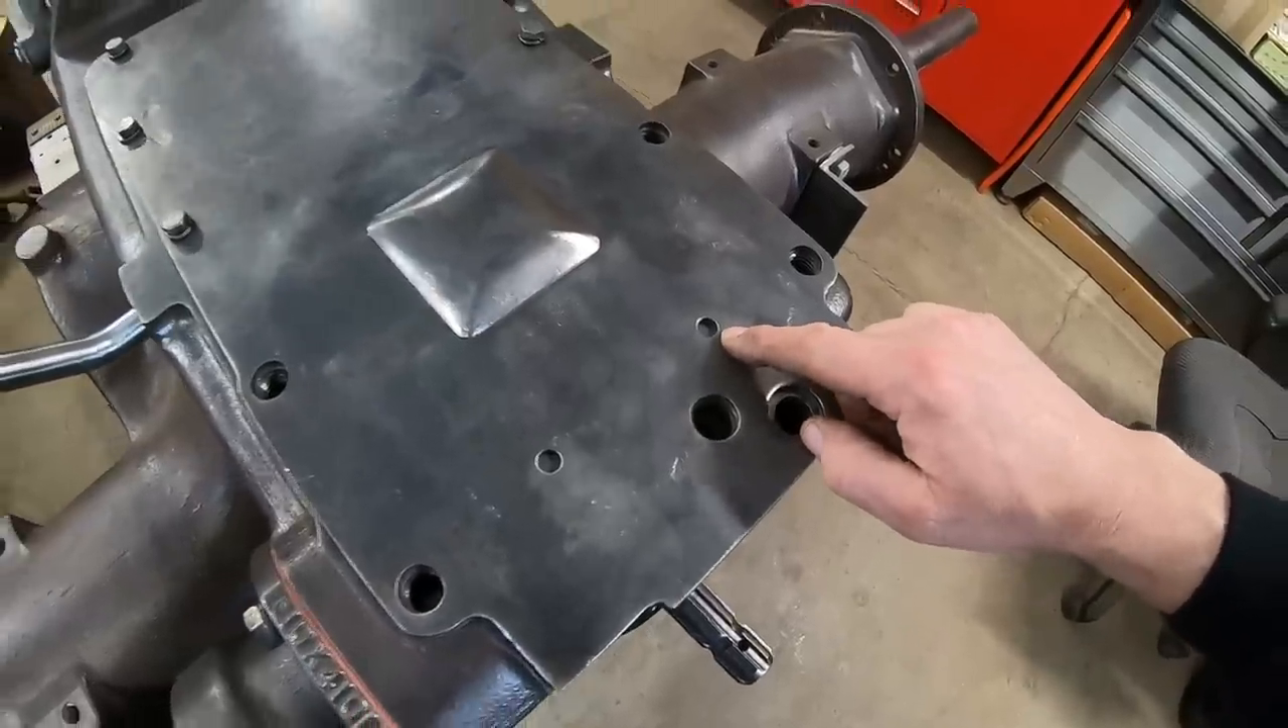And about the only thing left to talk about with the top cover, there are the missing bolts there and there.